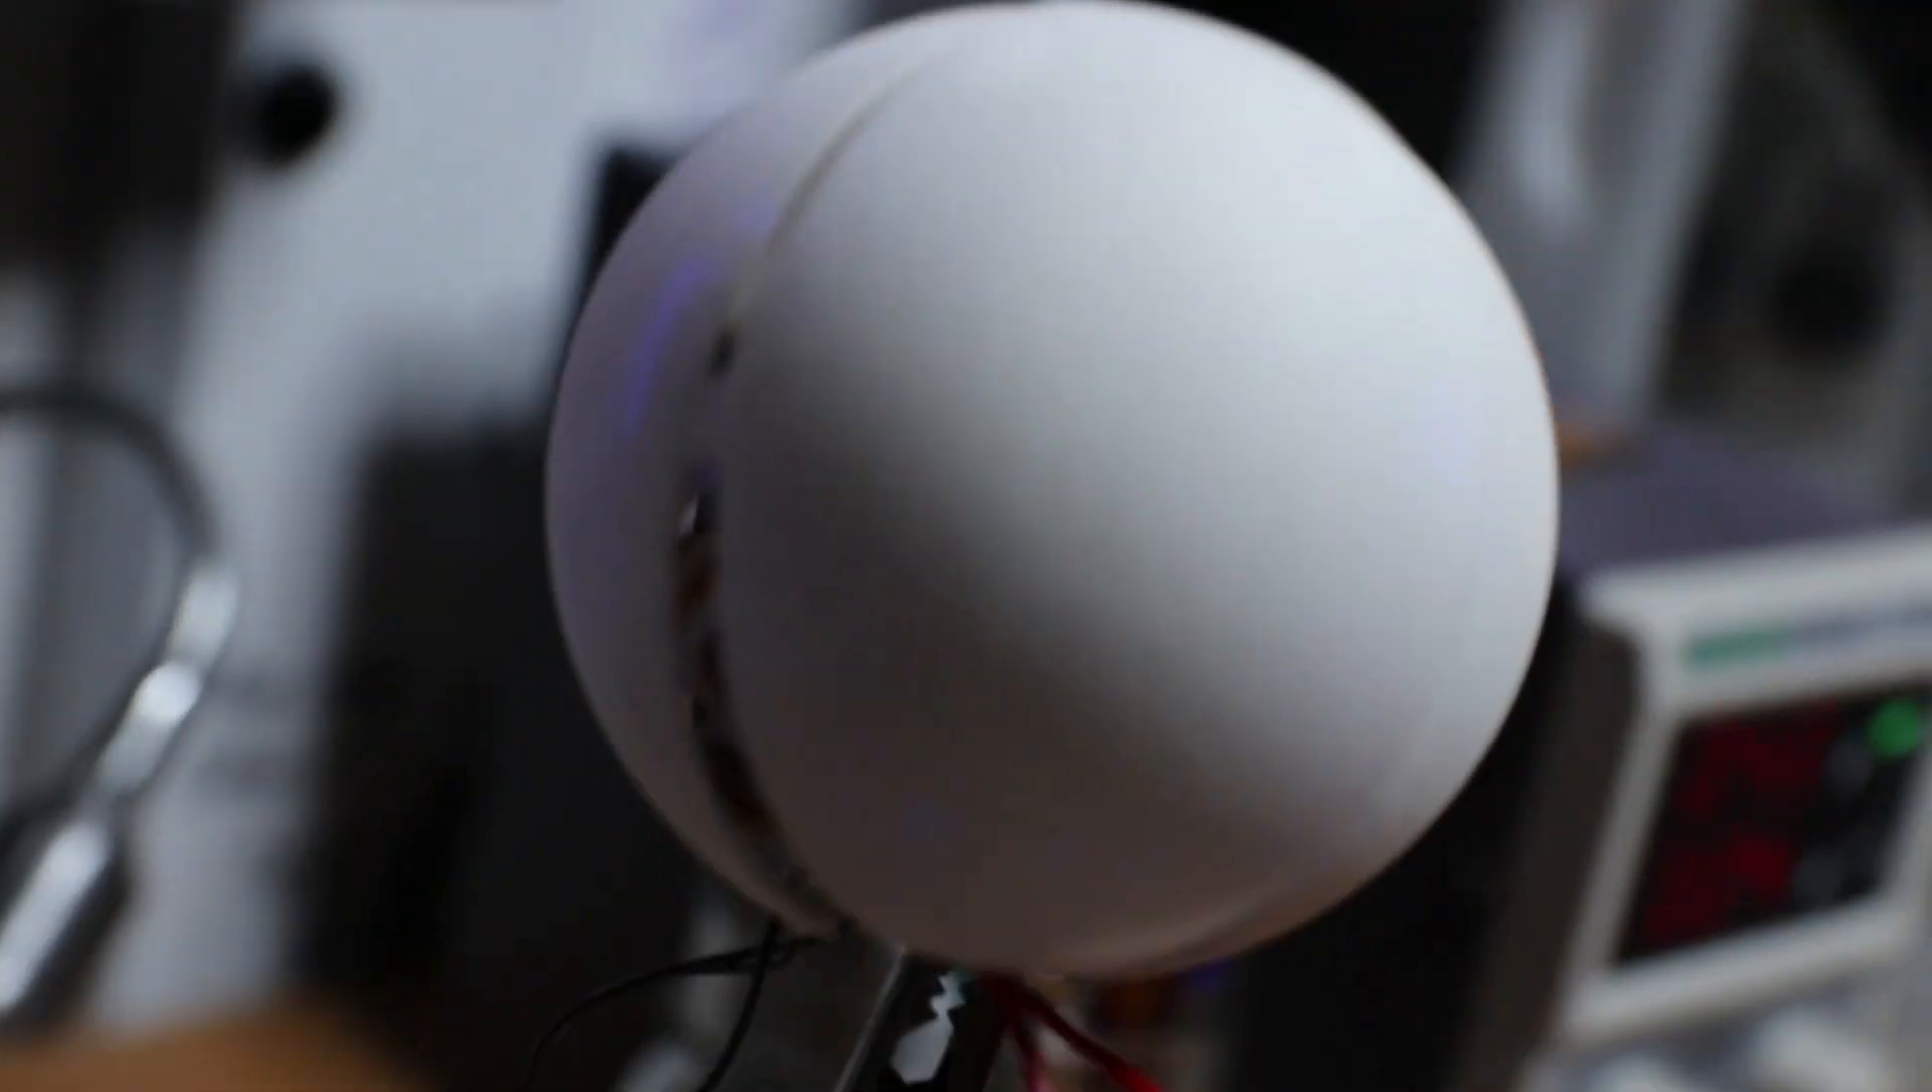The sphere is not properly closed and this is also a little flexible but I was expecting it to be something like this.